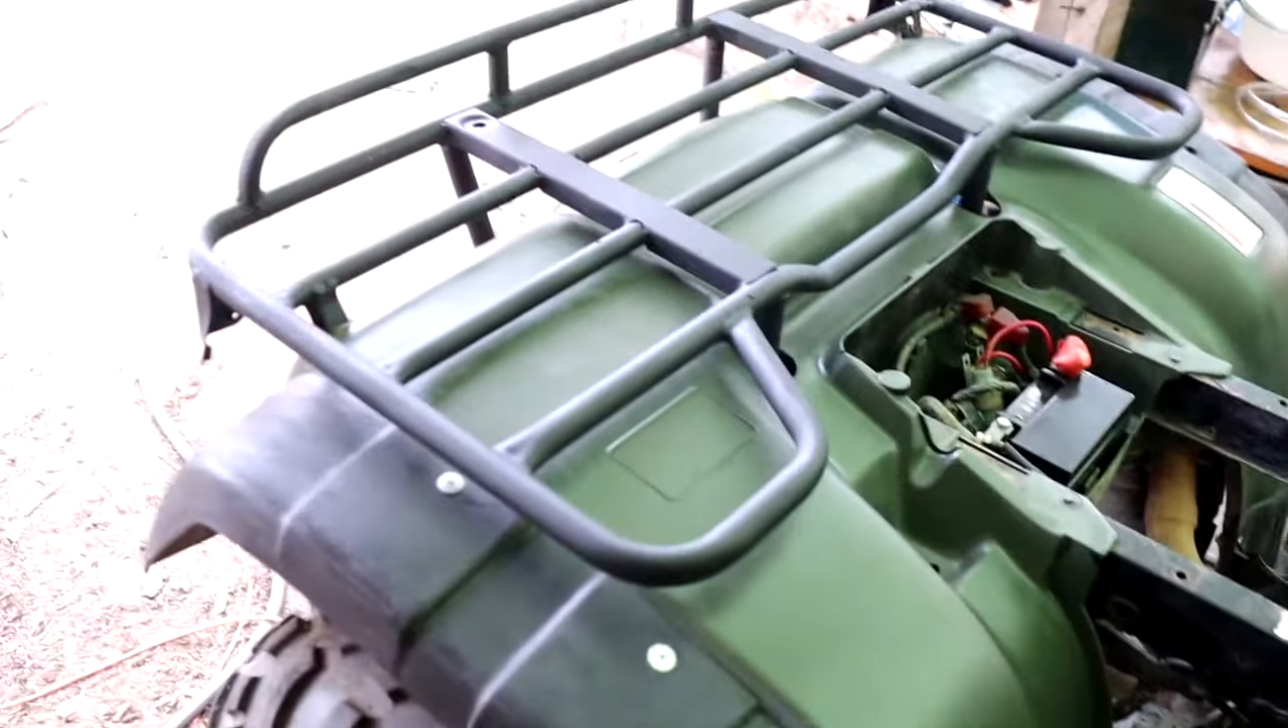Awesome, I got the old paint off, got my racks back on.